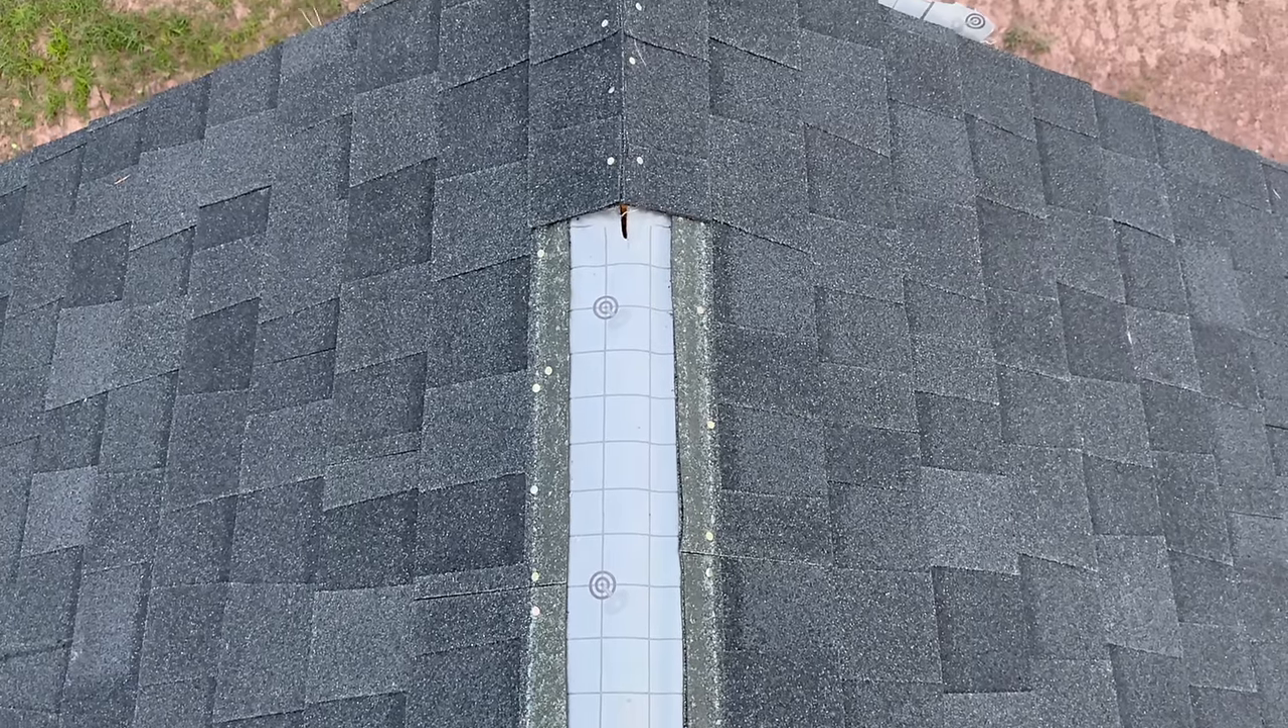As you can see the buttoning up of the last full shingles is complete and now i'm ready to begin the venting and the caps to finish off the roof.